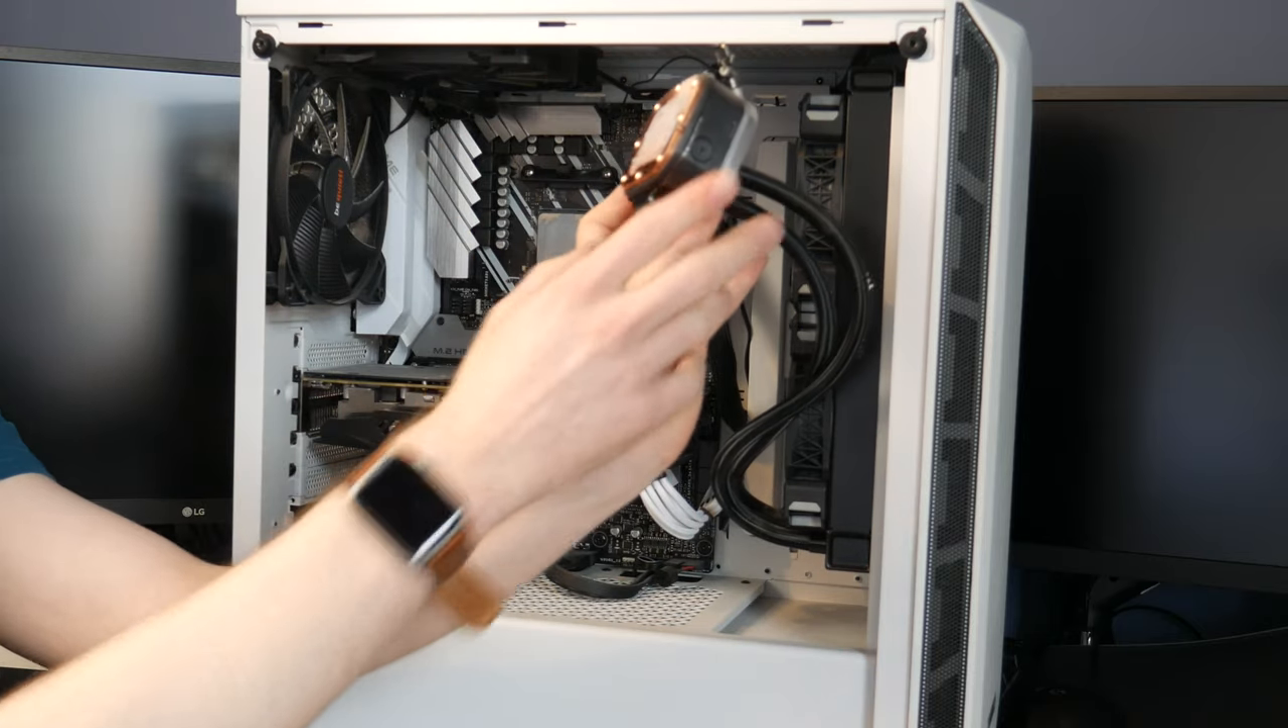And we now have the block off.